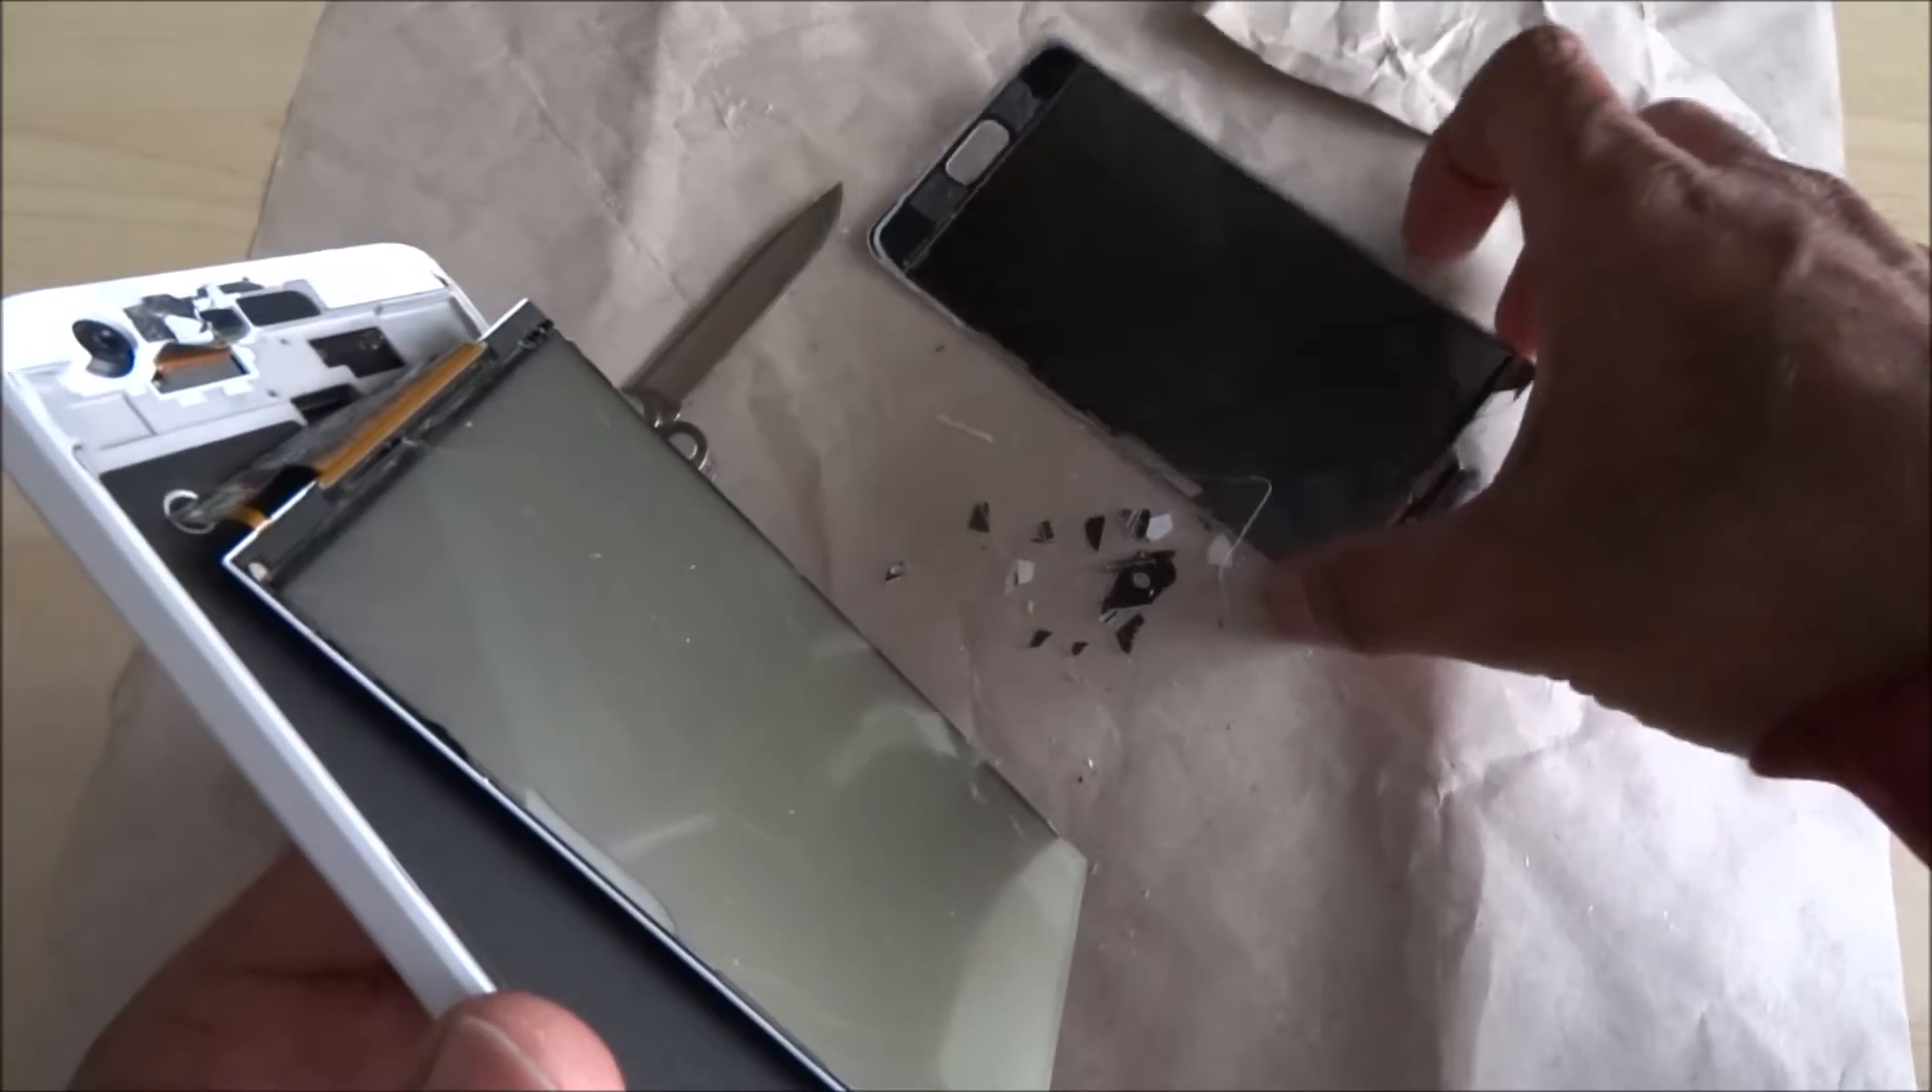Okay so I've managed to get the actual glass panel off so it looks like I'll have to do a complete screen replacement on there.